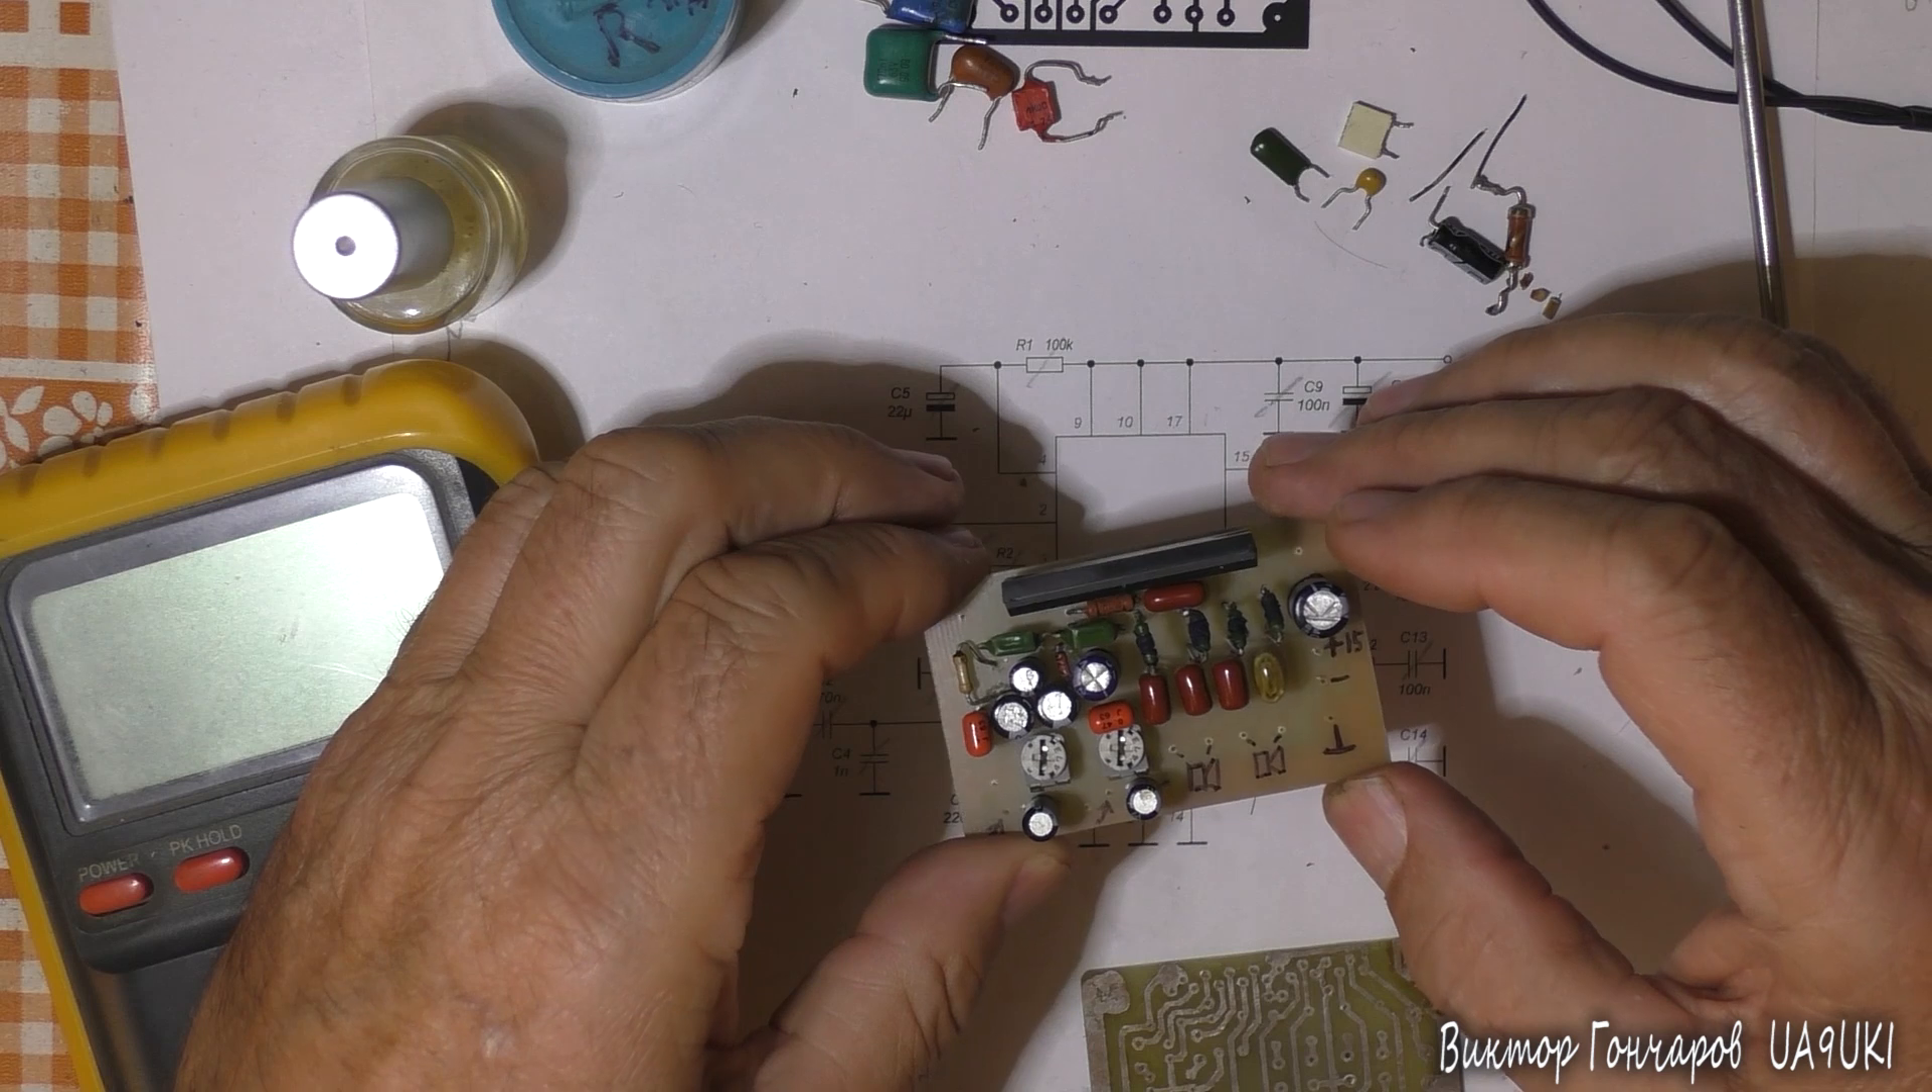Вот я запаял все сопротивления, конденсаторы, полностью все. Все здесь собрано.